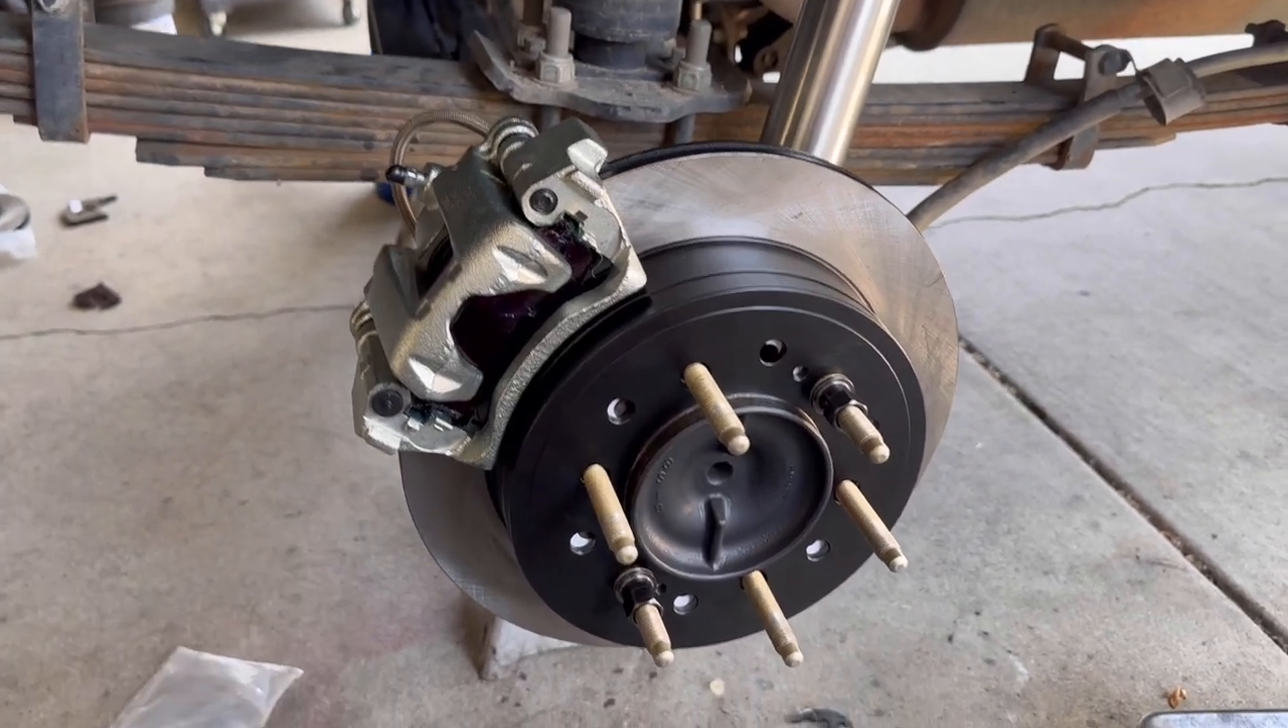But here we have the rear disc set up on the passenger side.